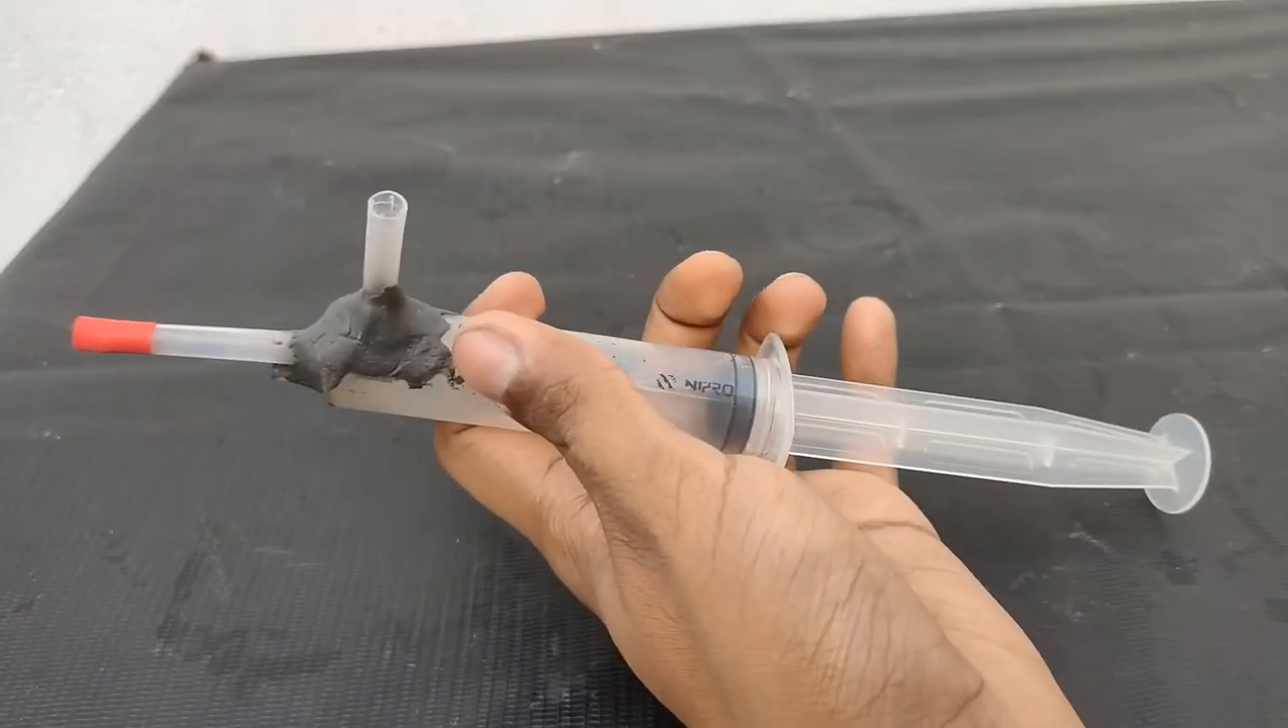And then I put back the plunger and our vacuum pump is ready.